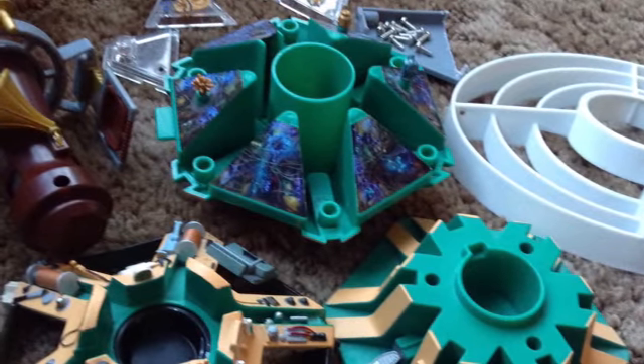With the console I took it apart as you can see here.